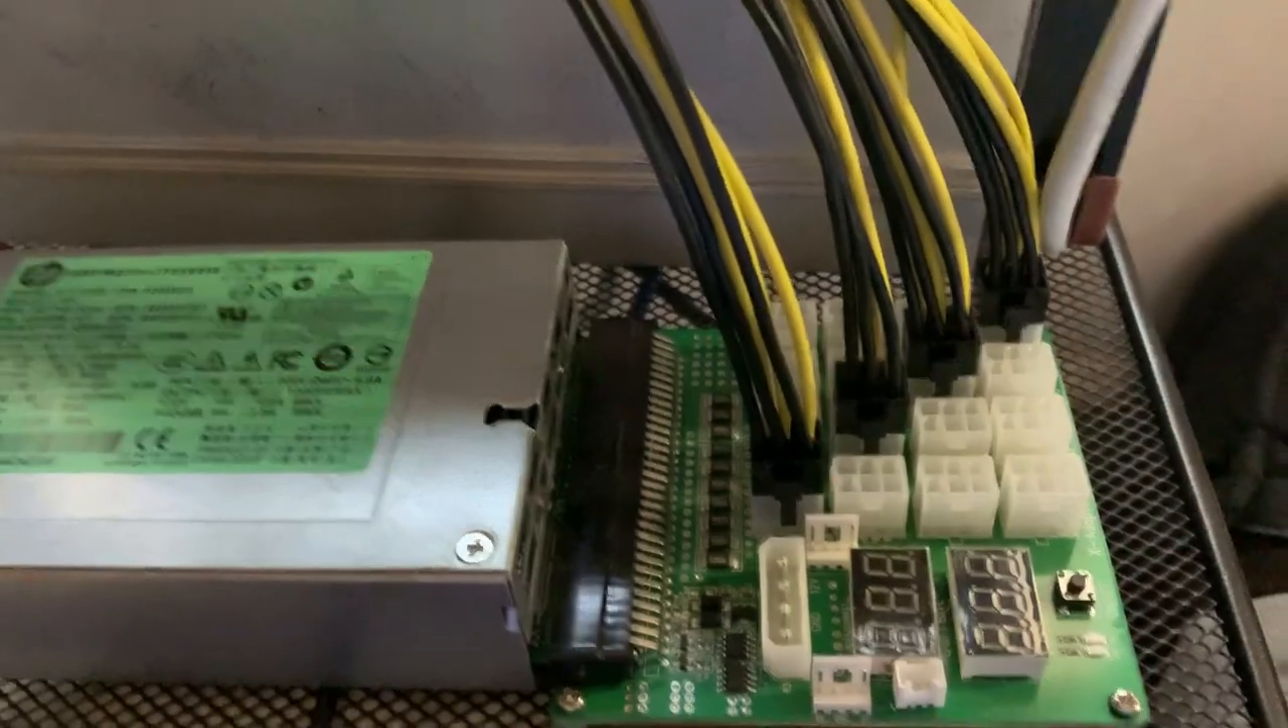So as you can see i got all my pci cables plugged into the breakout board and this is what i was talking about staggering.